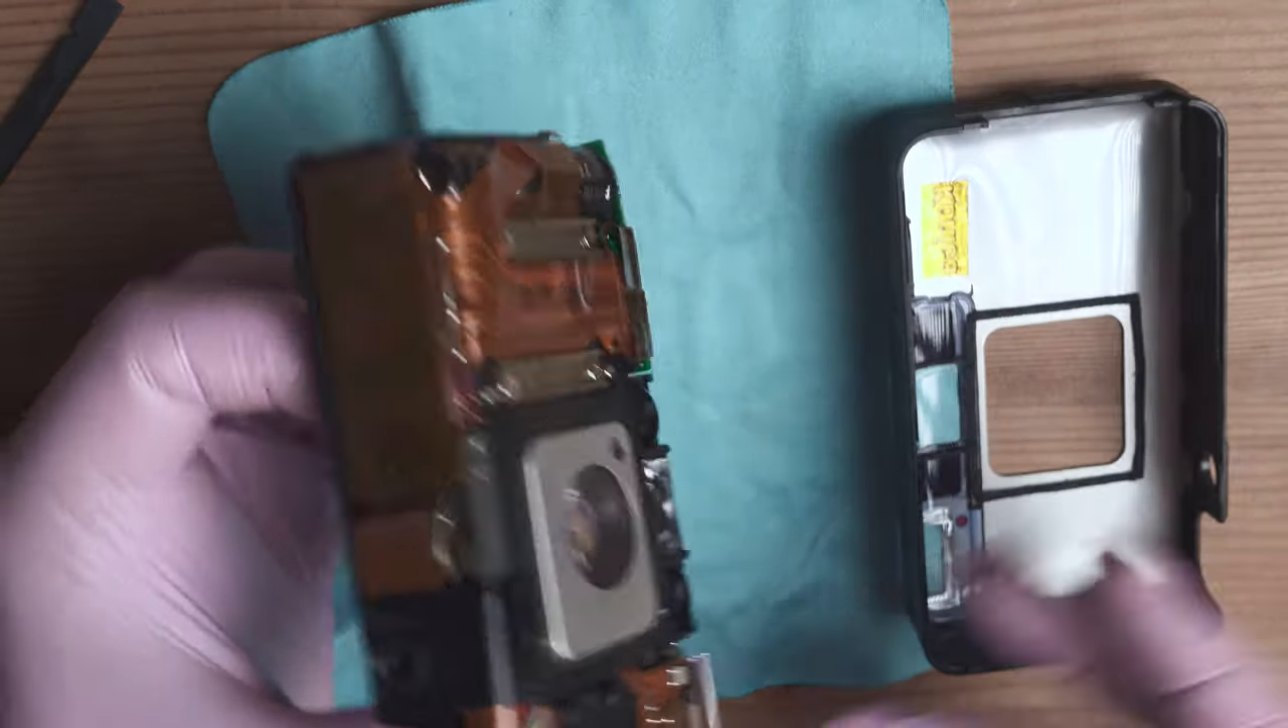Now we have the camera out we can put the front panel to the side.